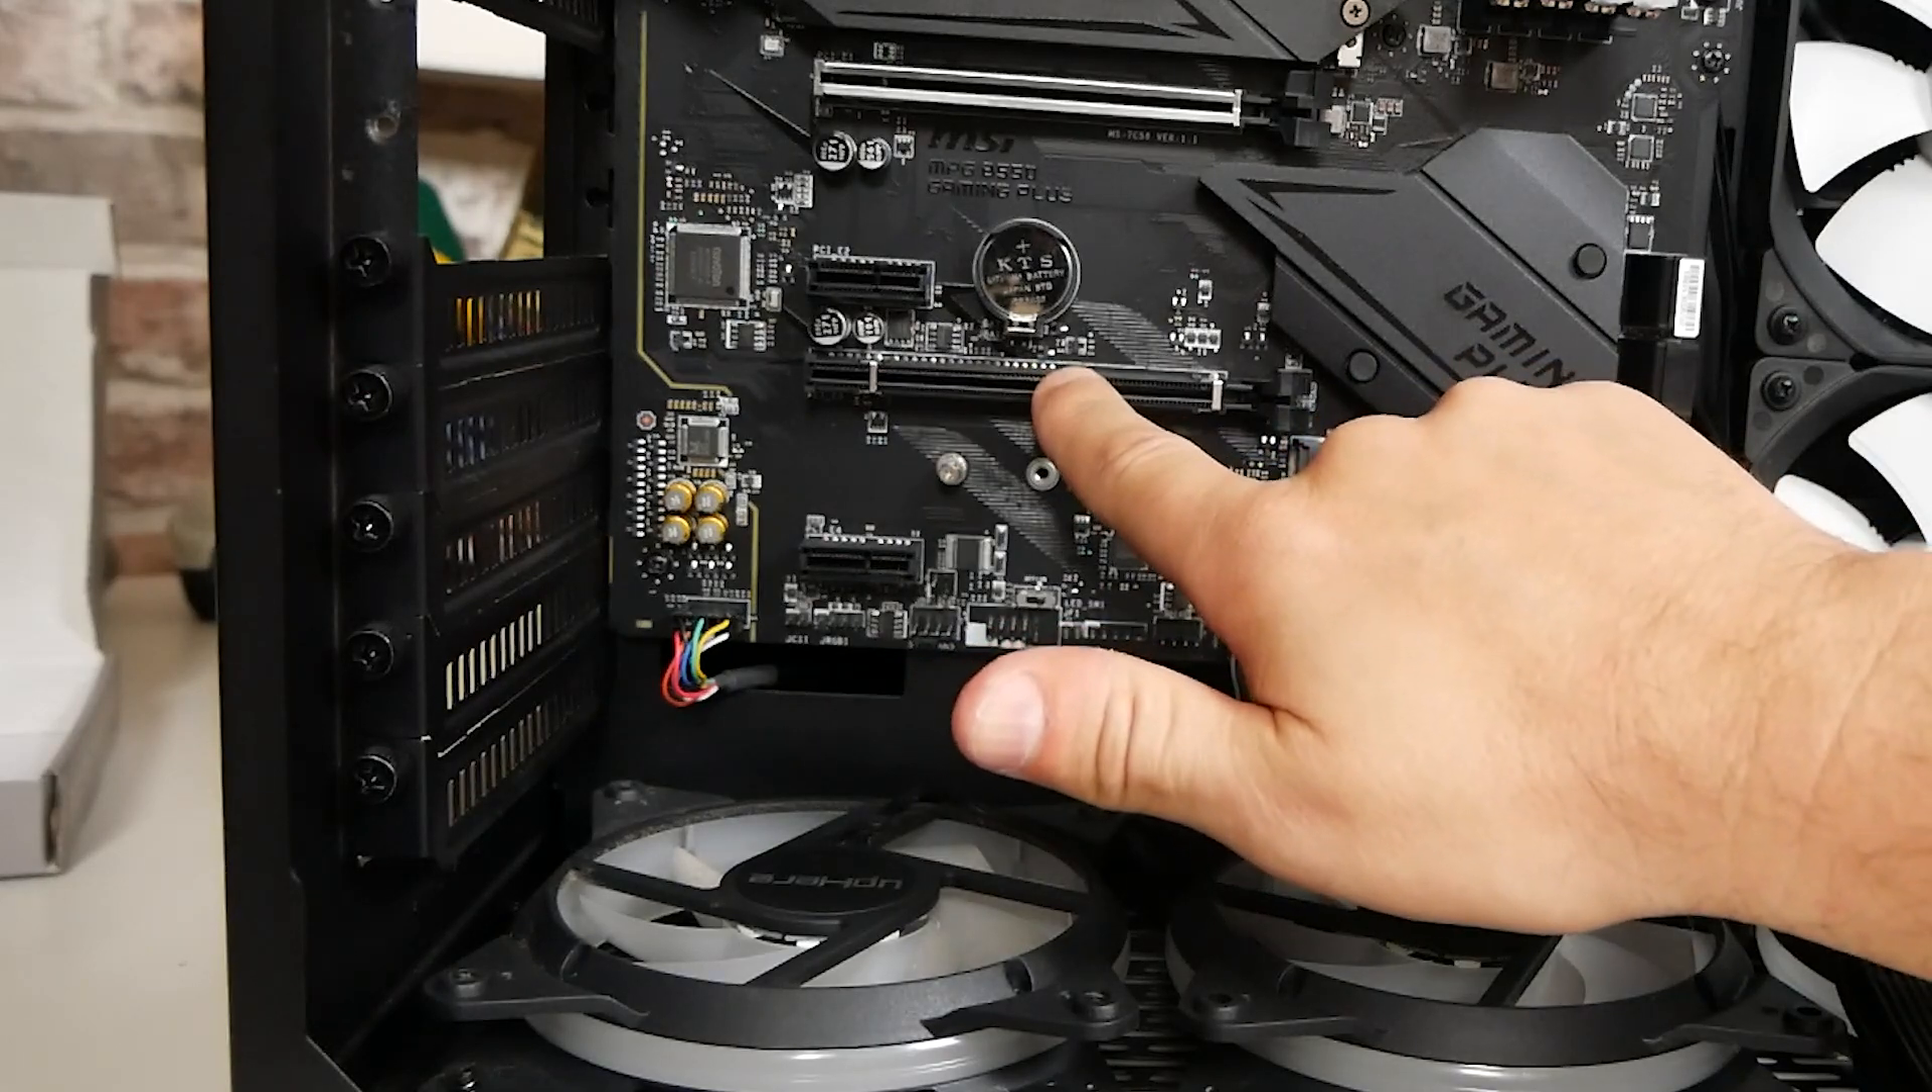Now, as you can see here, I've actually removed the graphics card from the top slot there, just to allow a little bit more light in so we can see what's going on.